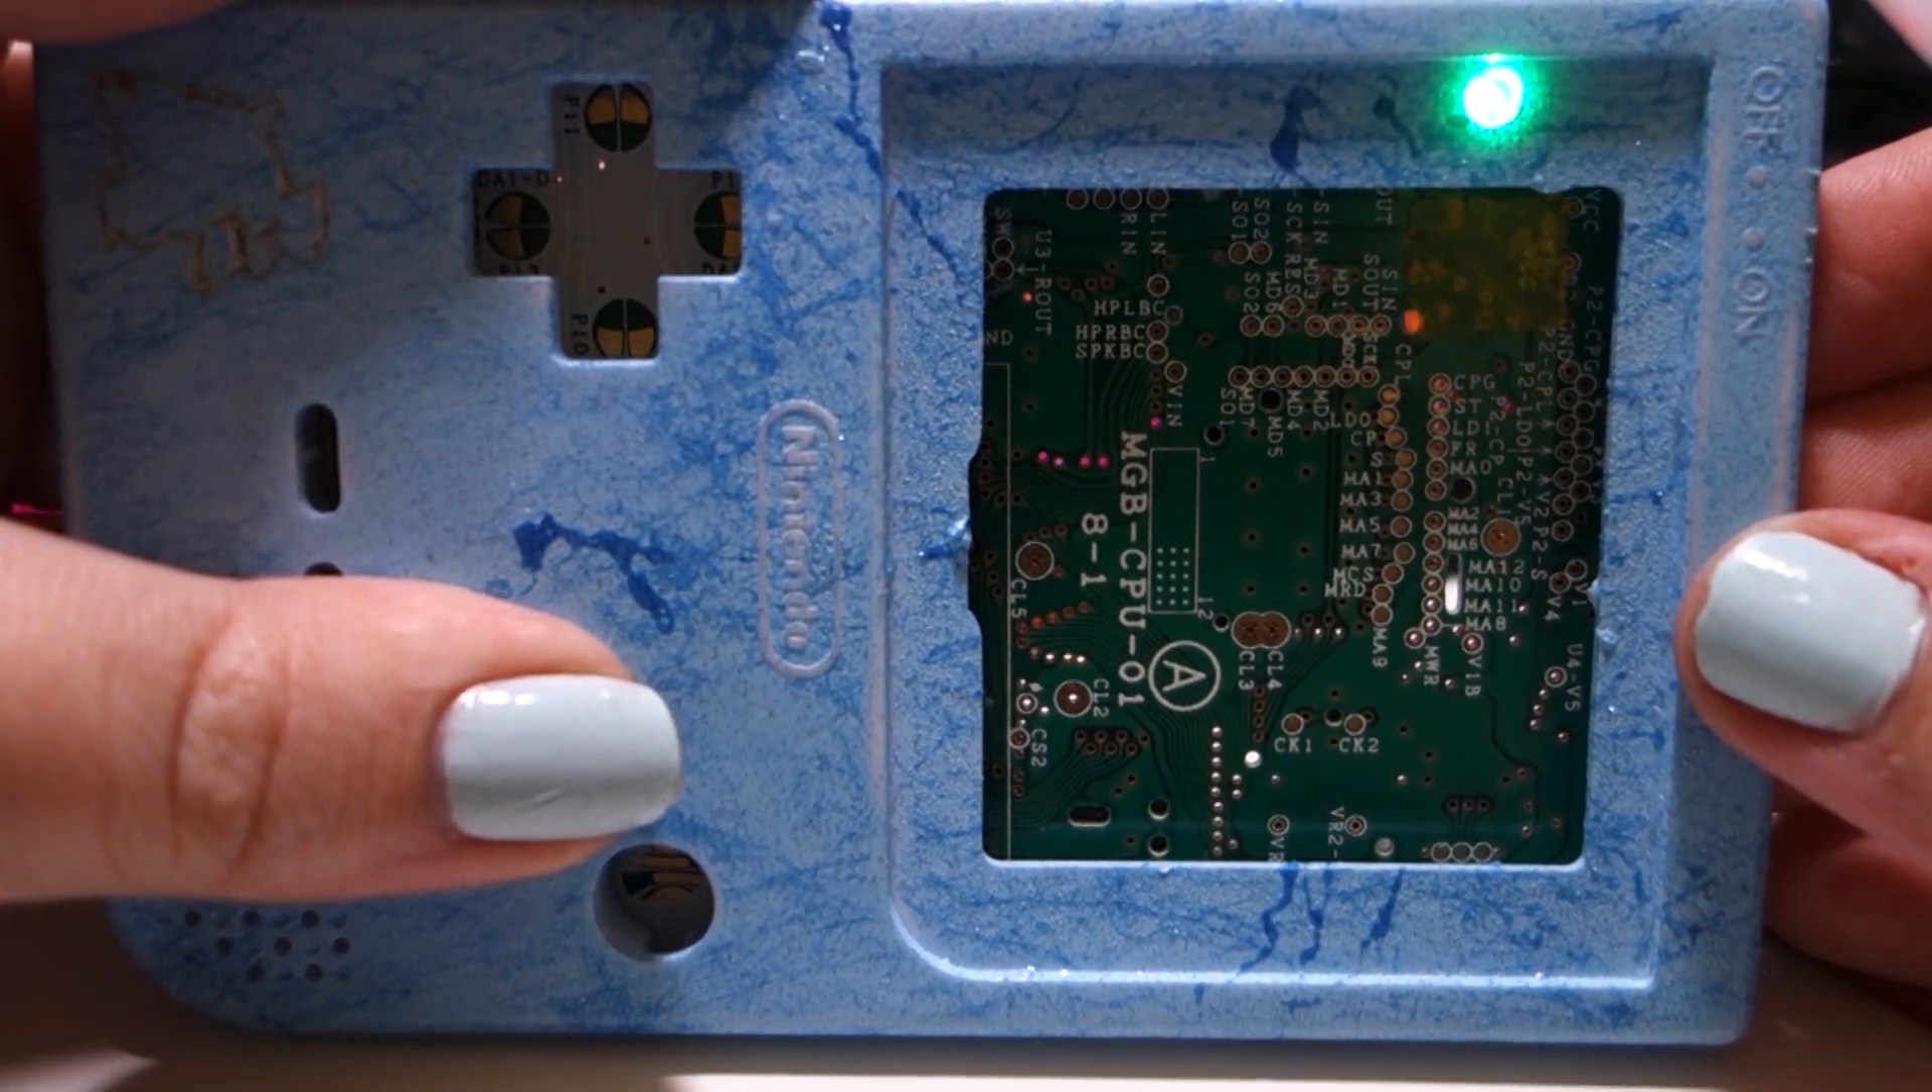As you can see you just thread the LED through the hole and just test it. Power on. And there we have our power LED.